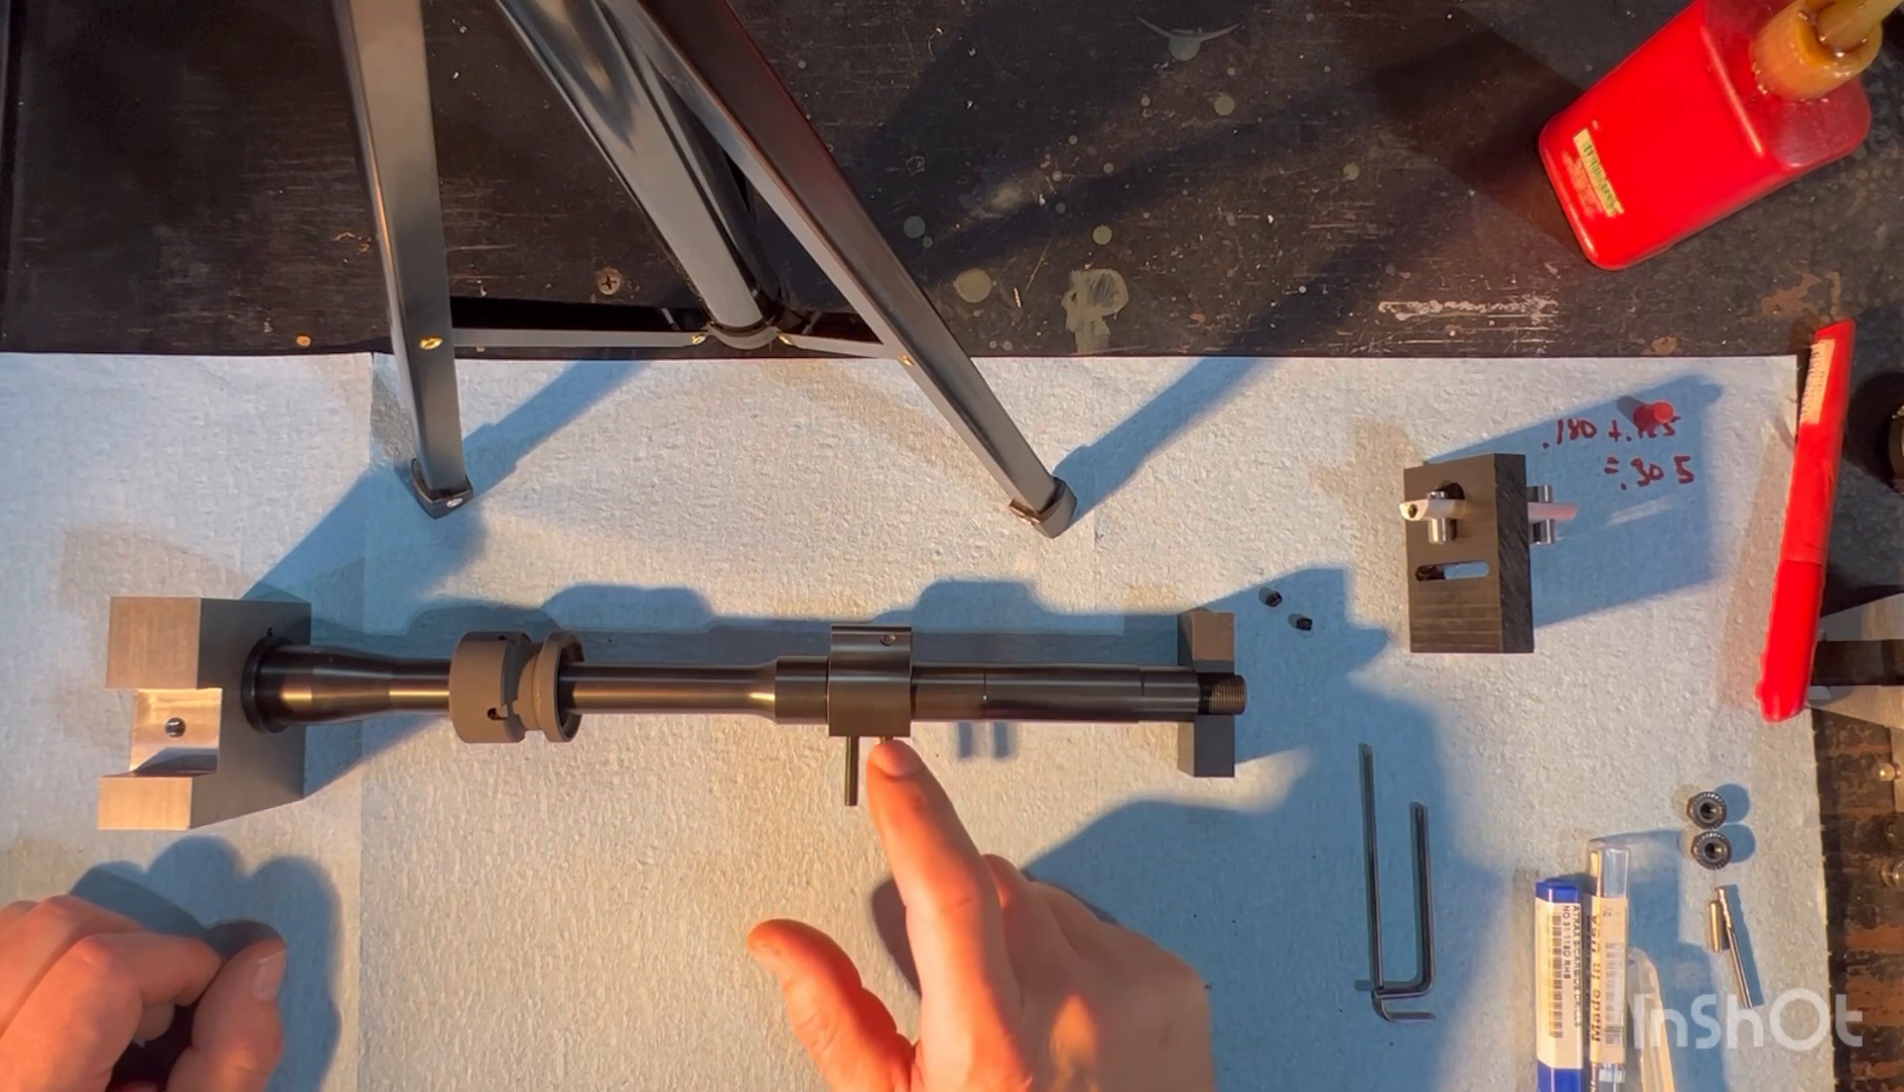So what it is I got the gas block installed using the dimples to time it.